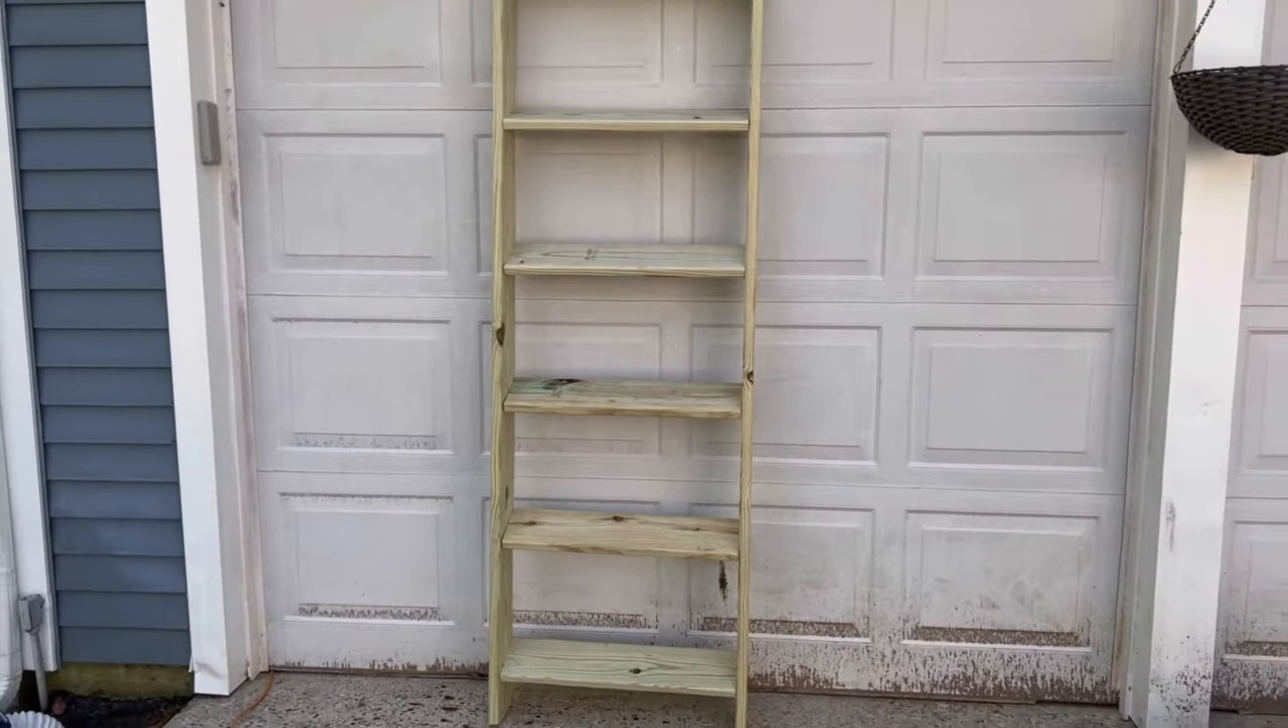Here's what it looks like when your frame is all assembled and put together.